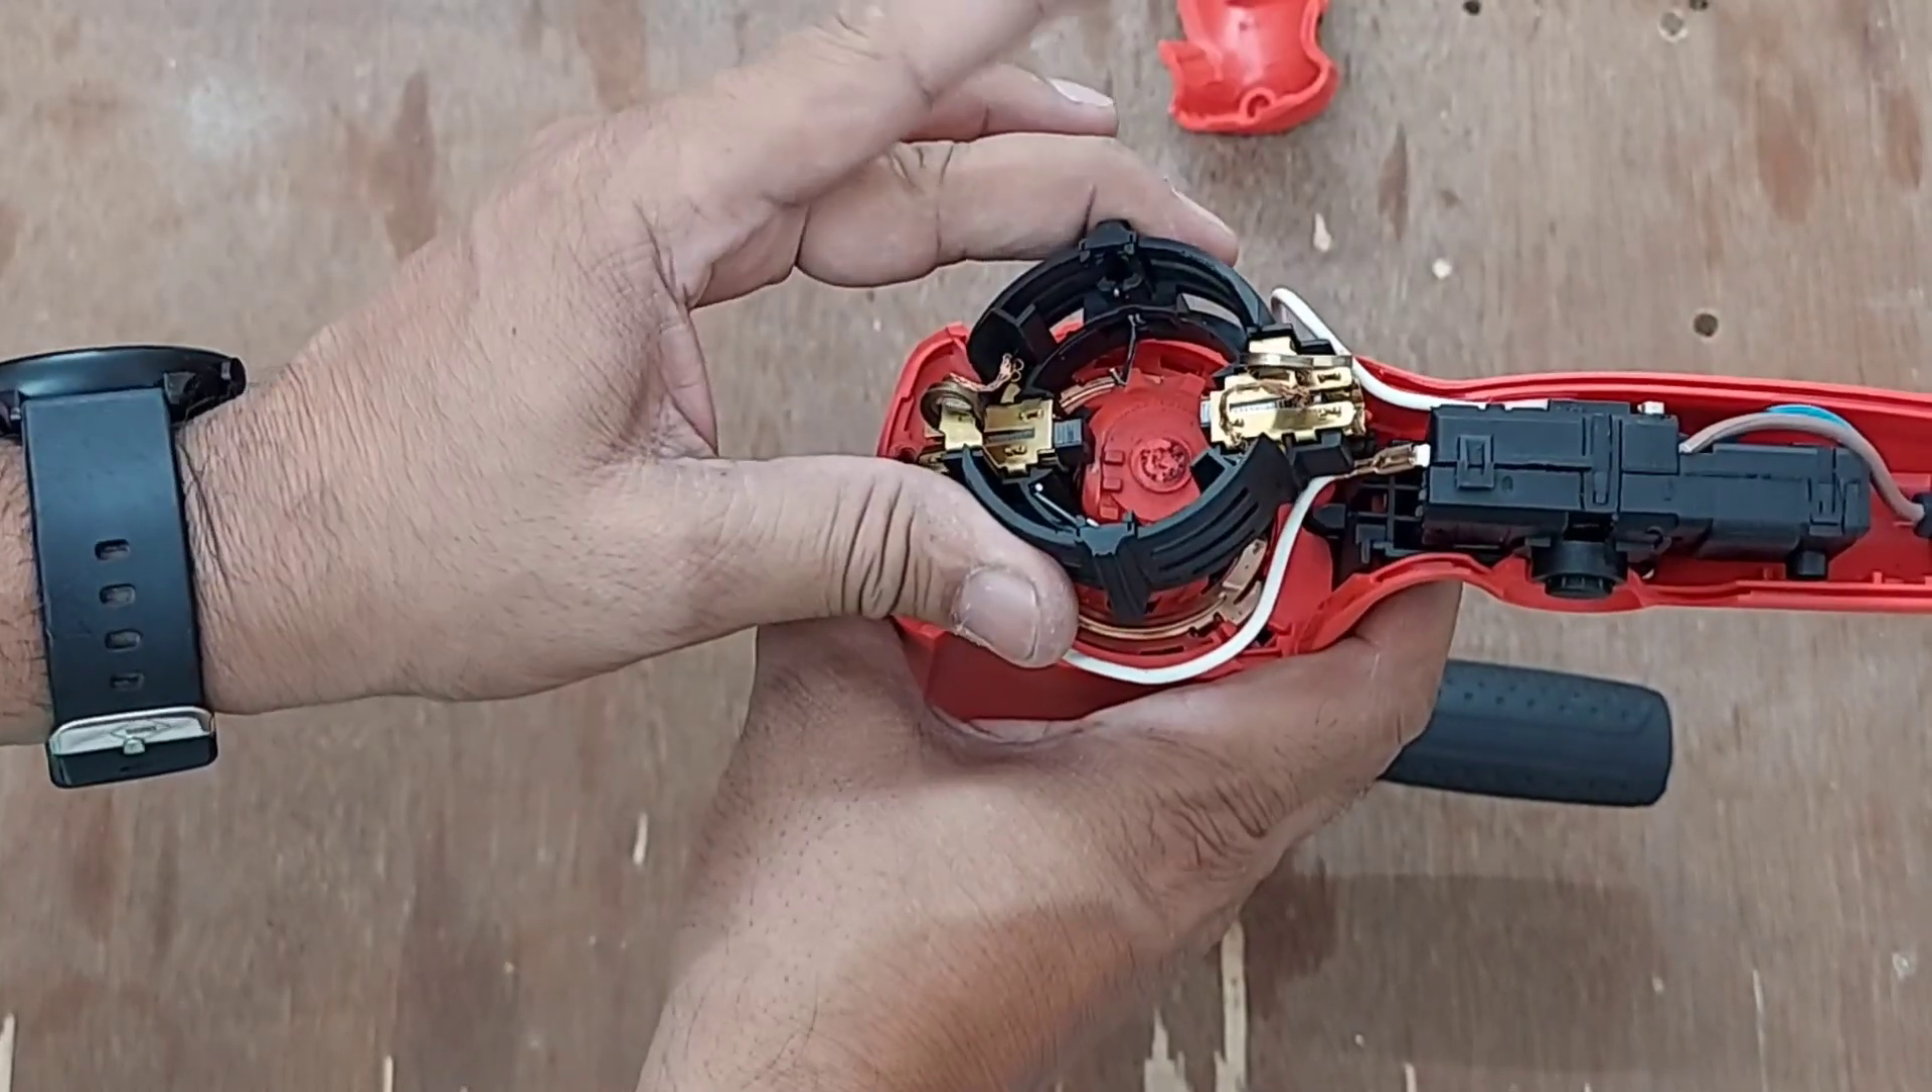यह हमने carbon brush लगा दिये हैं।